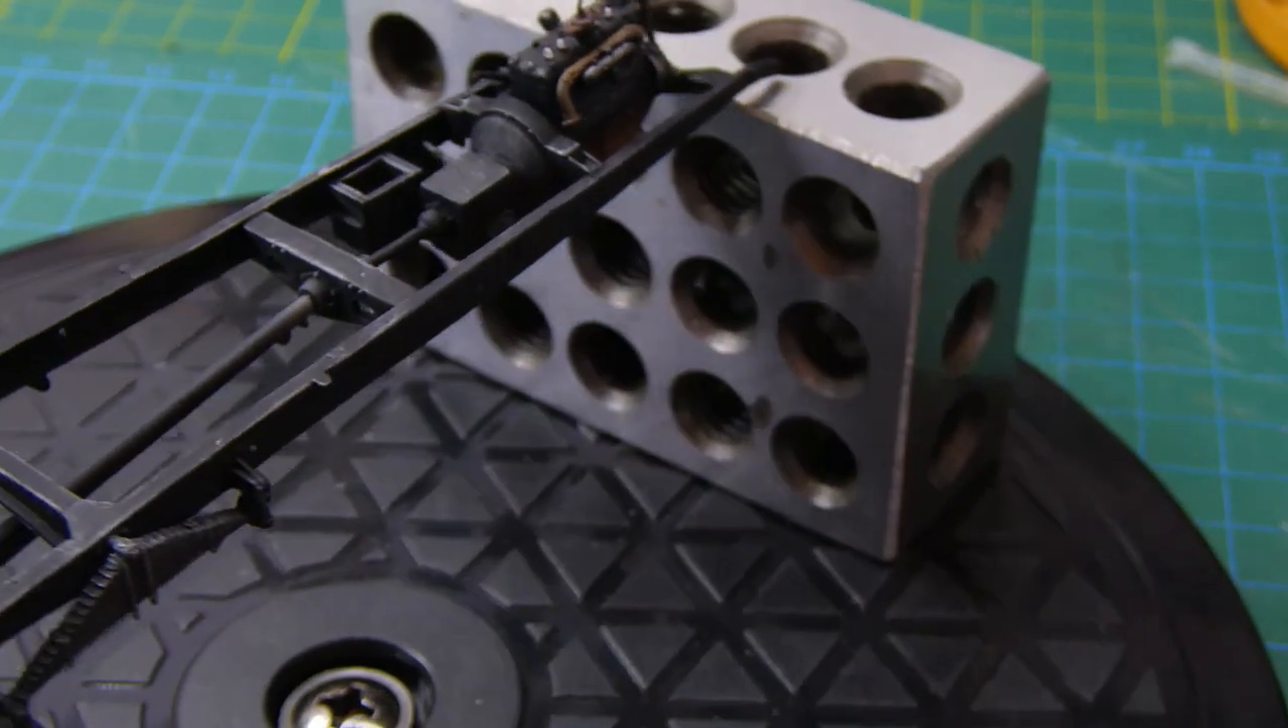But yeah, so that's the chassis partially built.